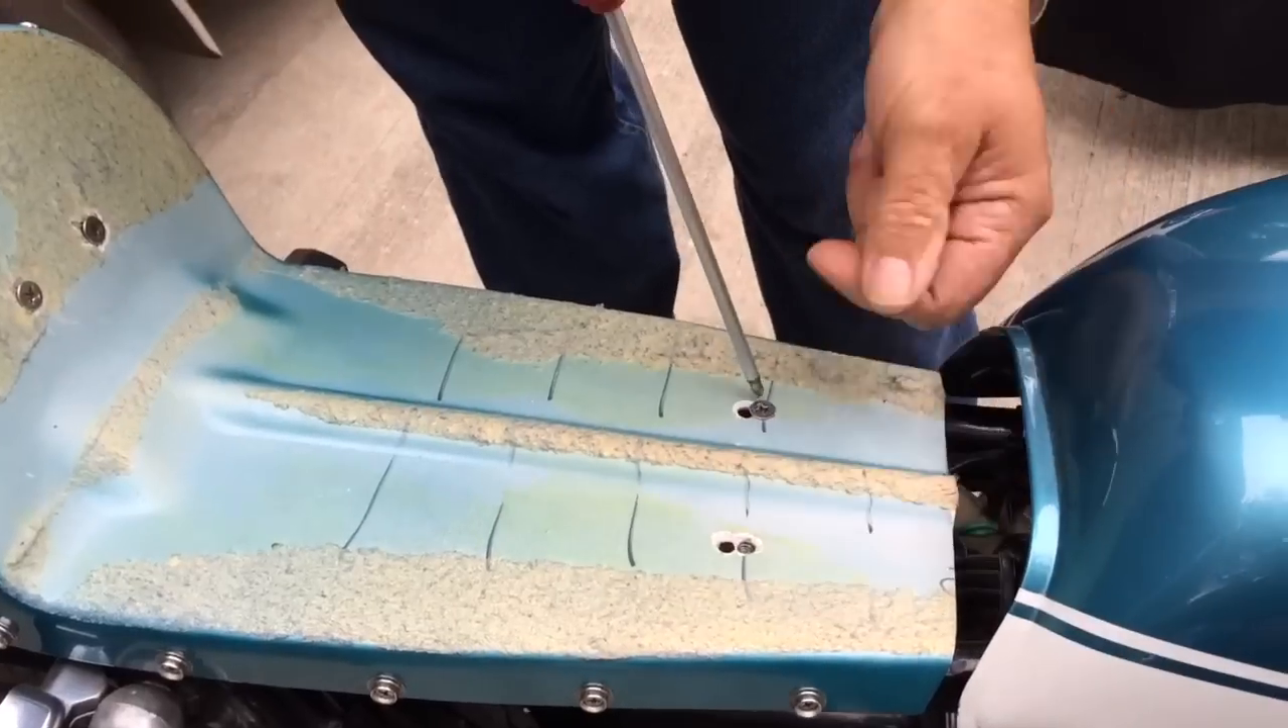We've removed the pad now if you'll look you'll see the screws.